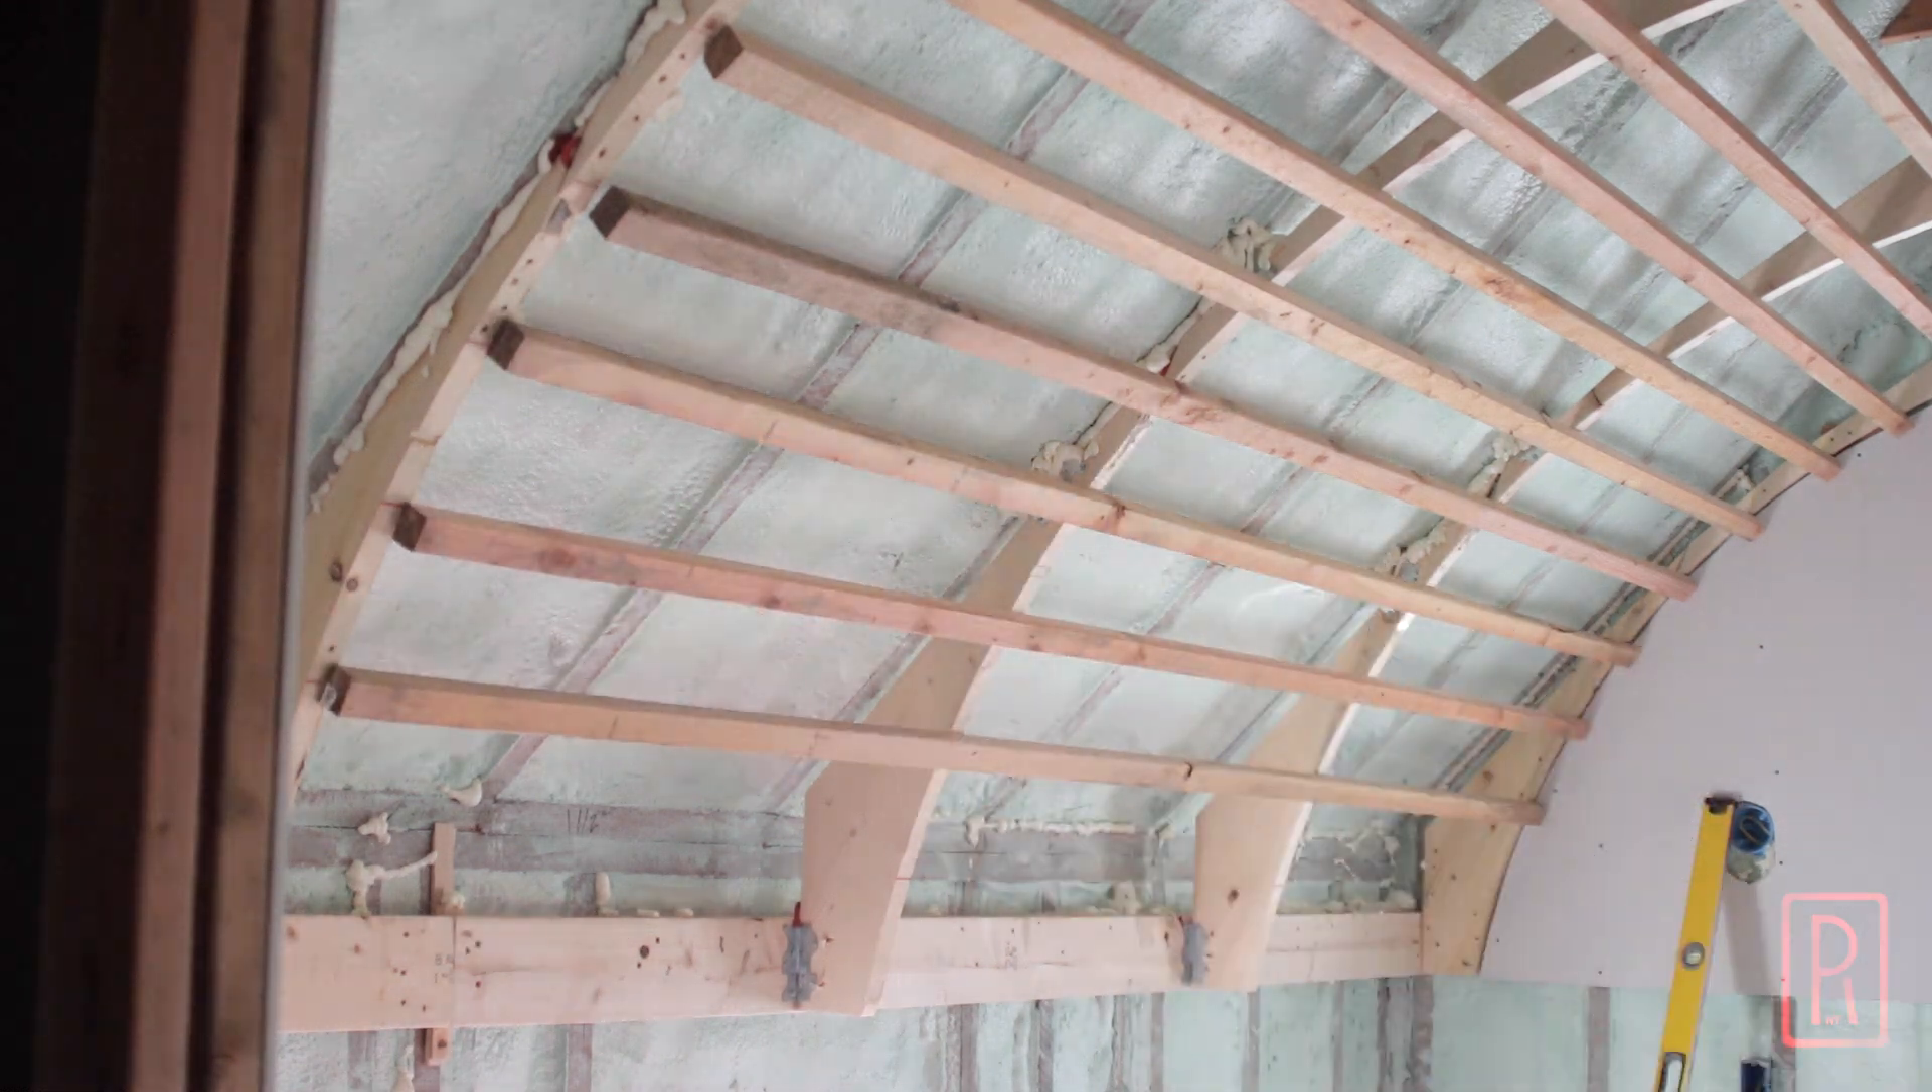Last week I wrapped up the framing for the barrel vault from hanging the ribs to running some horizontal purlins.